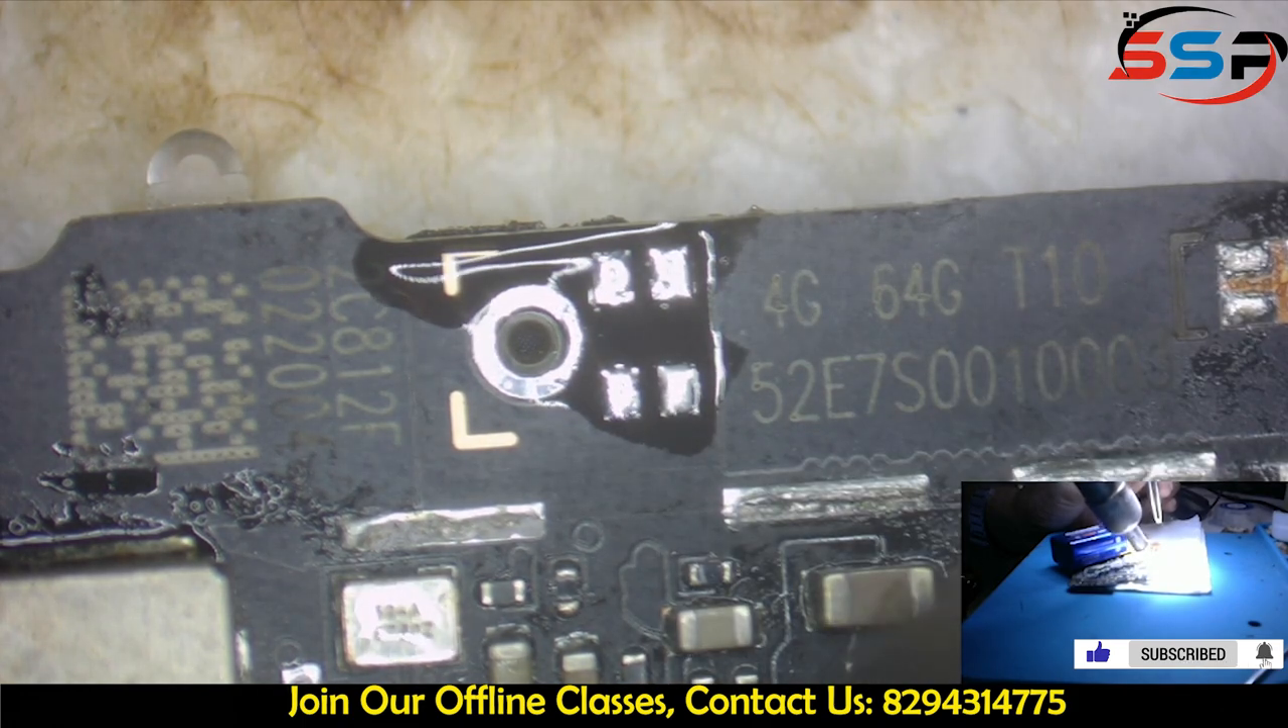अभी हमारा यहां माइक नहीं लगा।